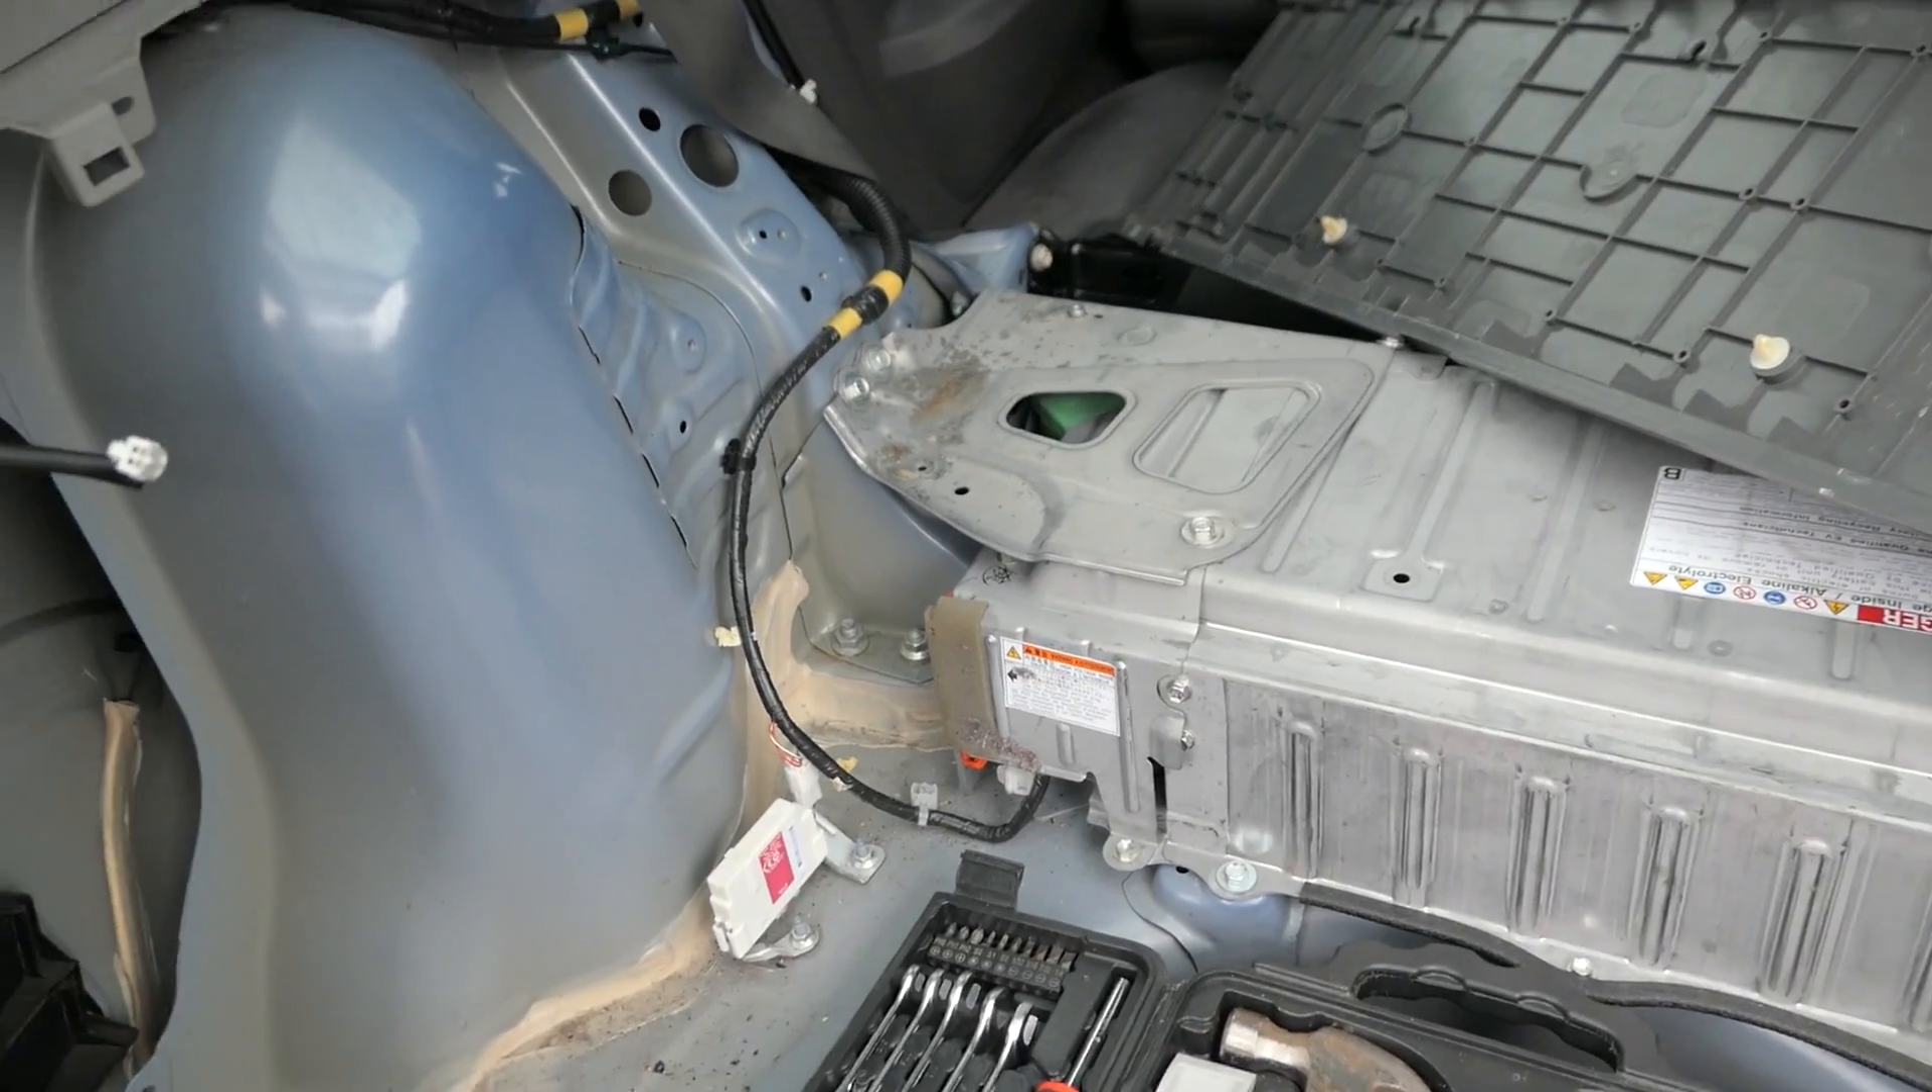The battery is in the car so I haven't put all the trims on or anything like that.